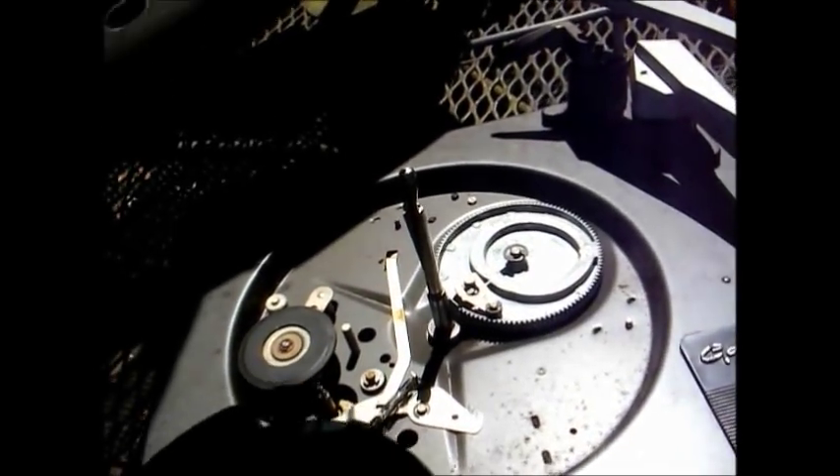We now have the turntable platter removed.